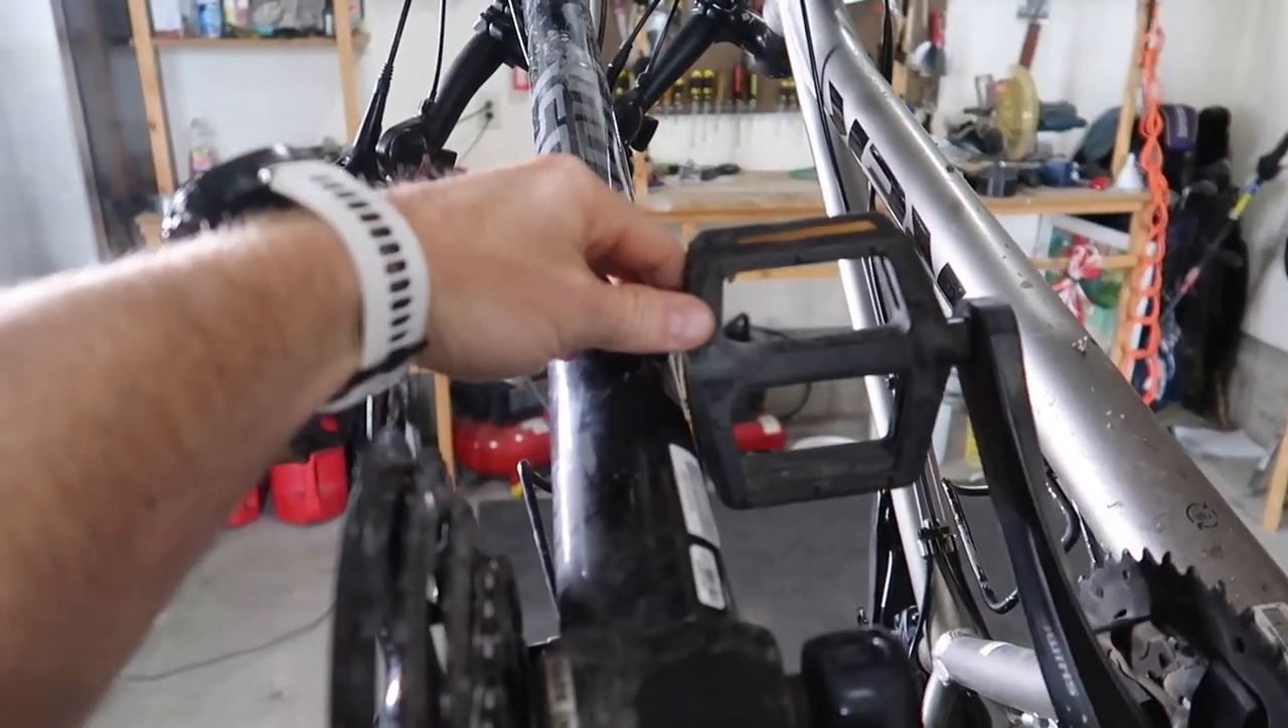I think the biggest problem that we've run into, okay if you look here, this pedal is pretty close to the next bike, right?